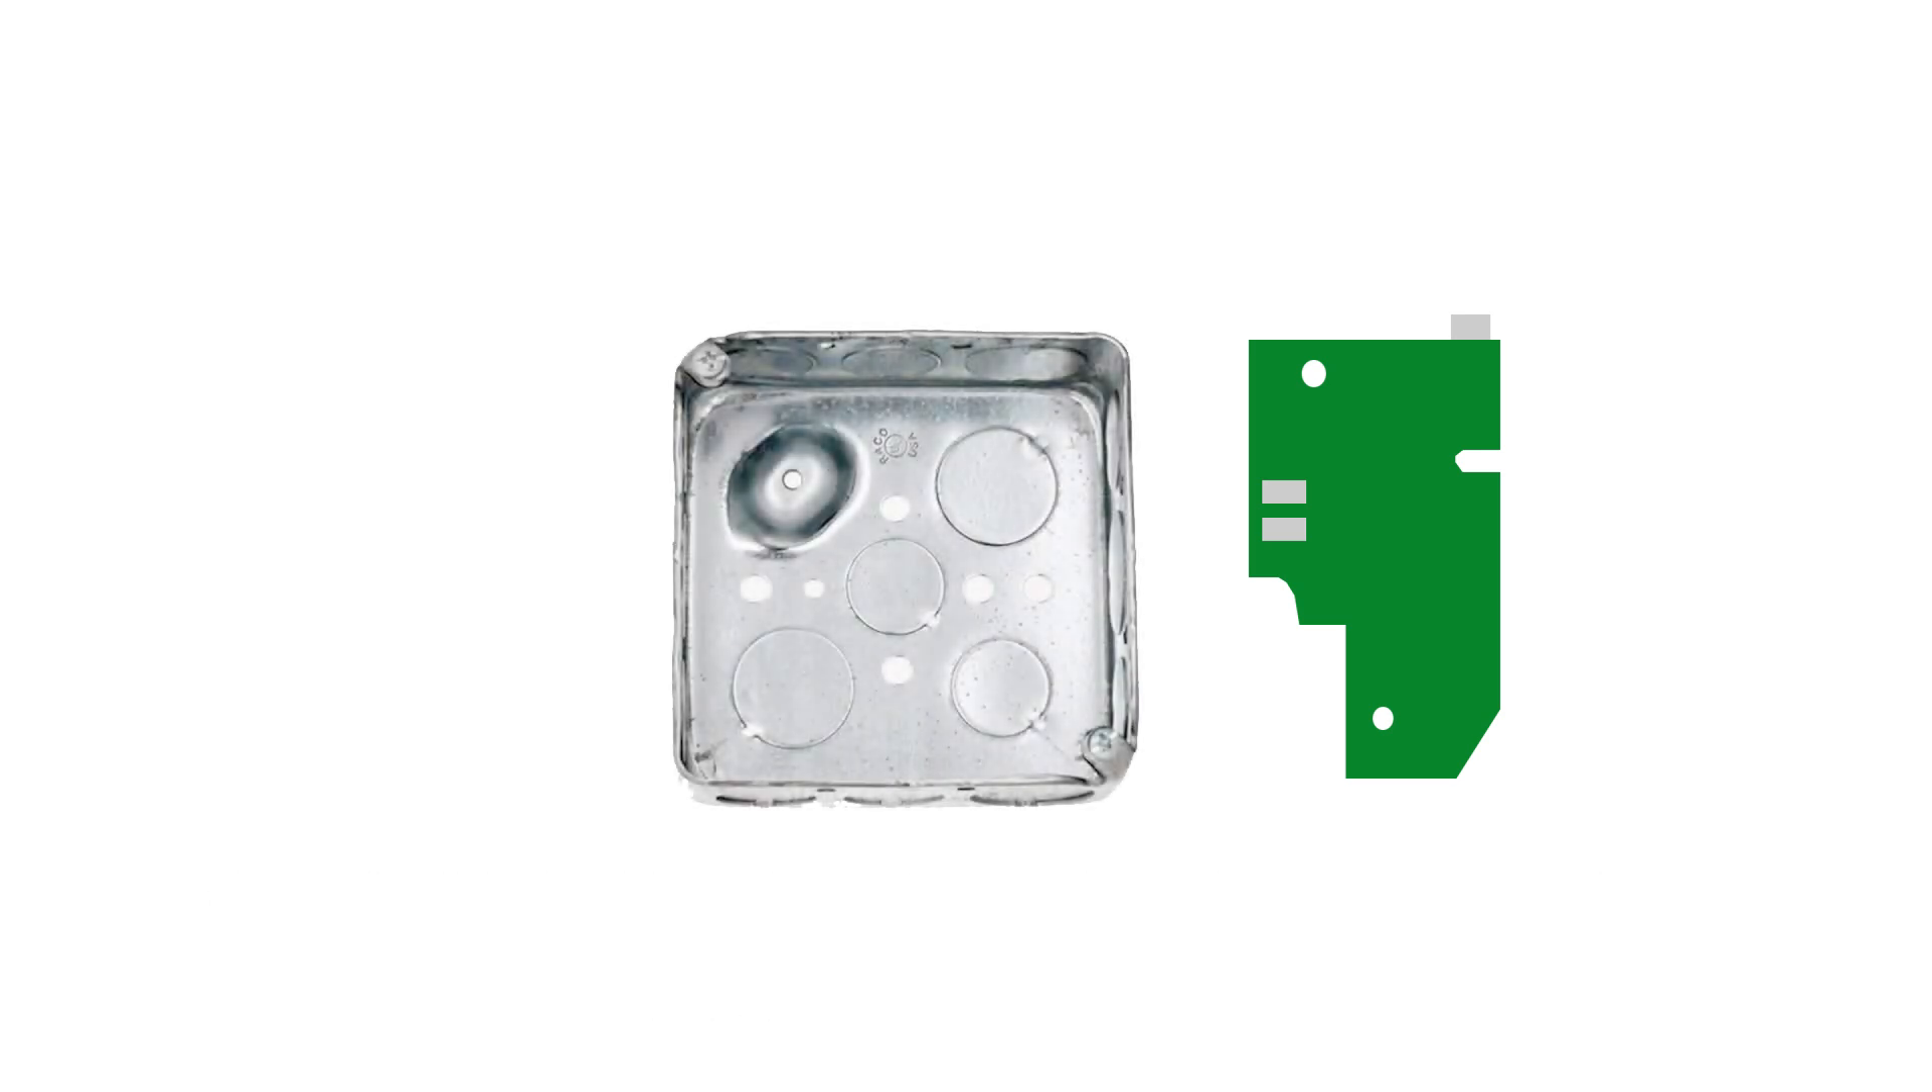So if you put the circuit board next to the metal box you'll notice it's just a little too long to fit but it almost fits if you put it in diagonally.